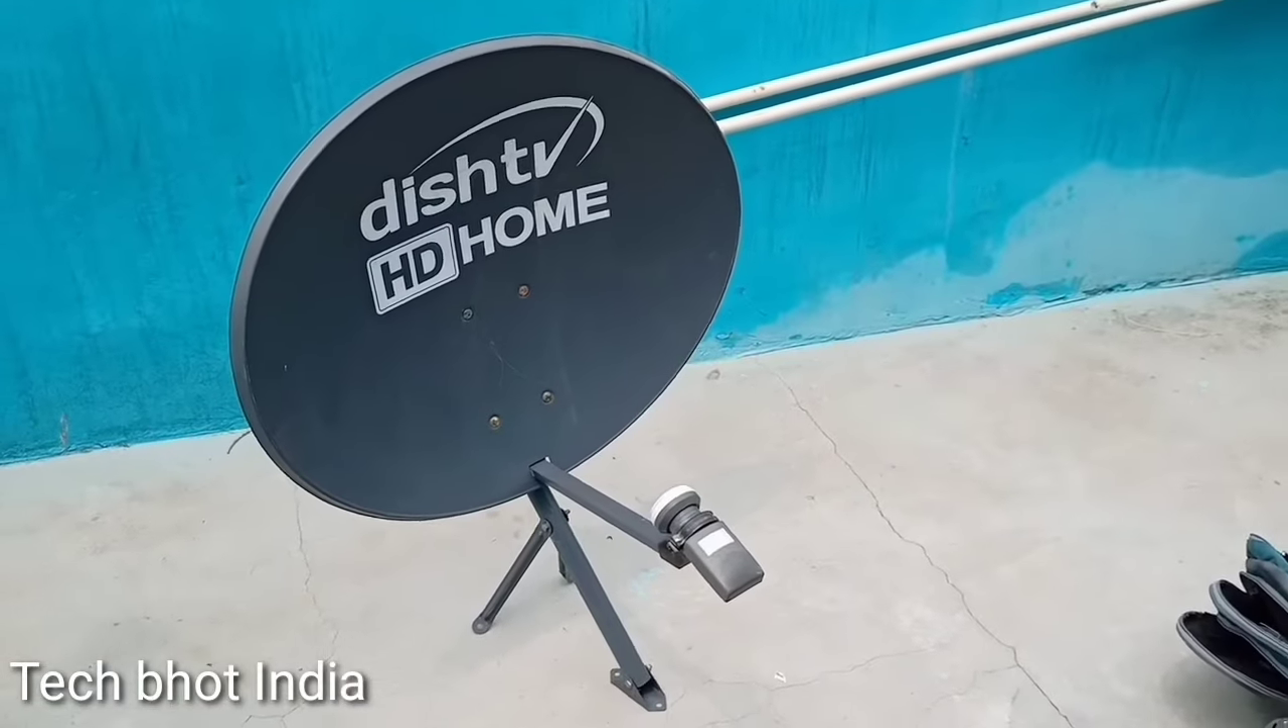अब देख सकते हैं यह हमारा एंटीना सेट हो चुका है।